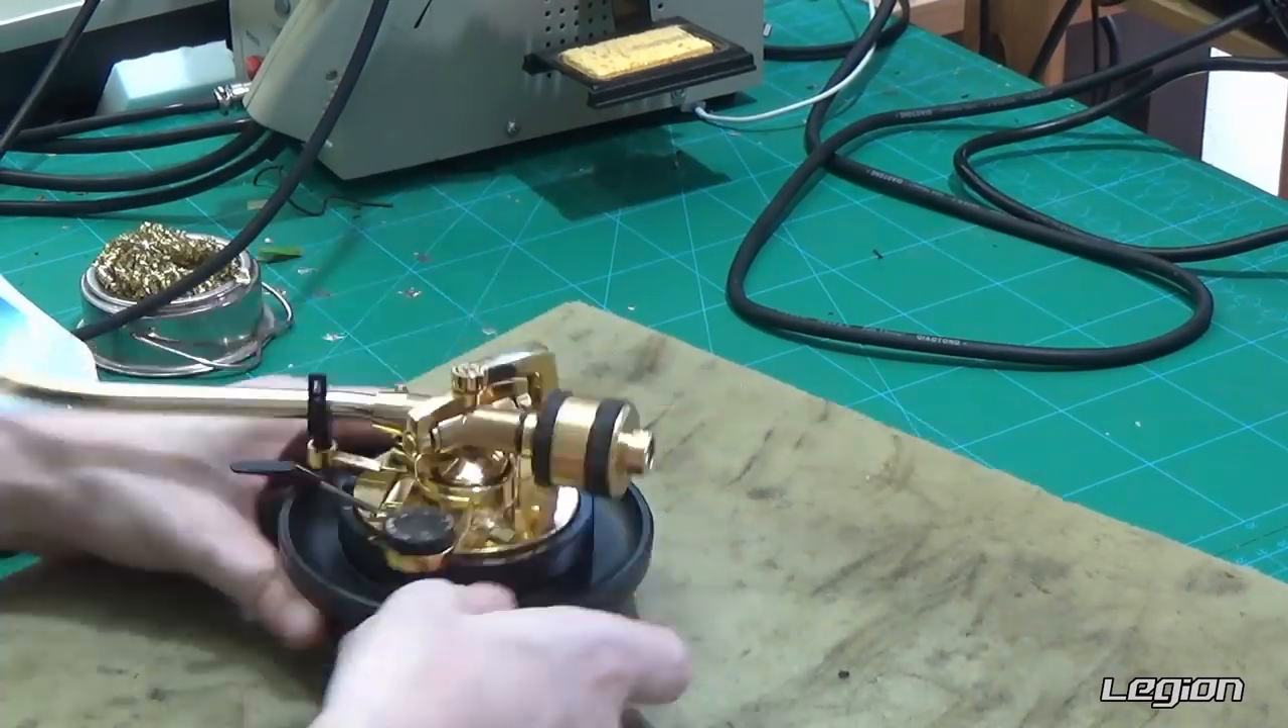That is our now reassembled tone arm.